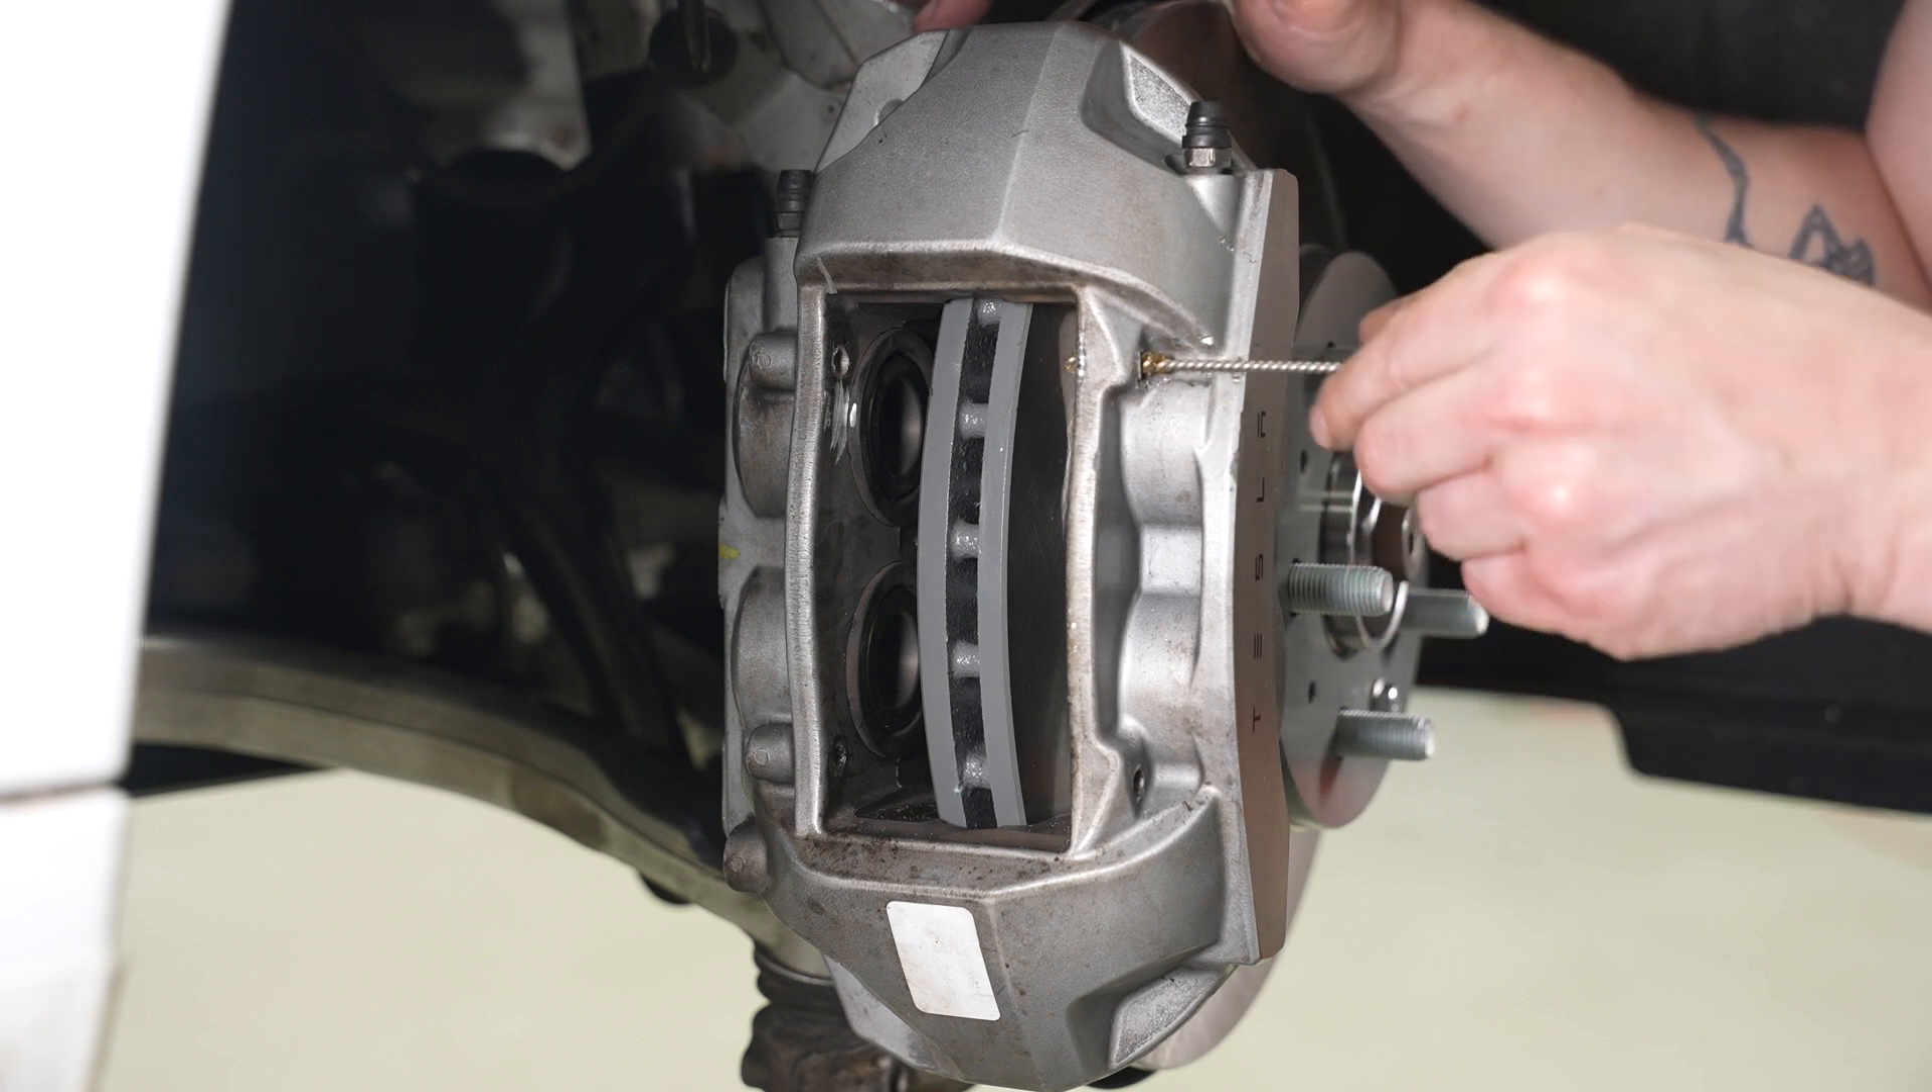Now we have our caliper installed so we don't run into the same issue of not being able to get the pins out.